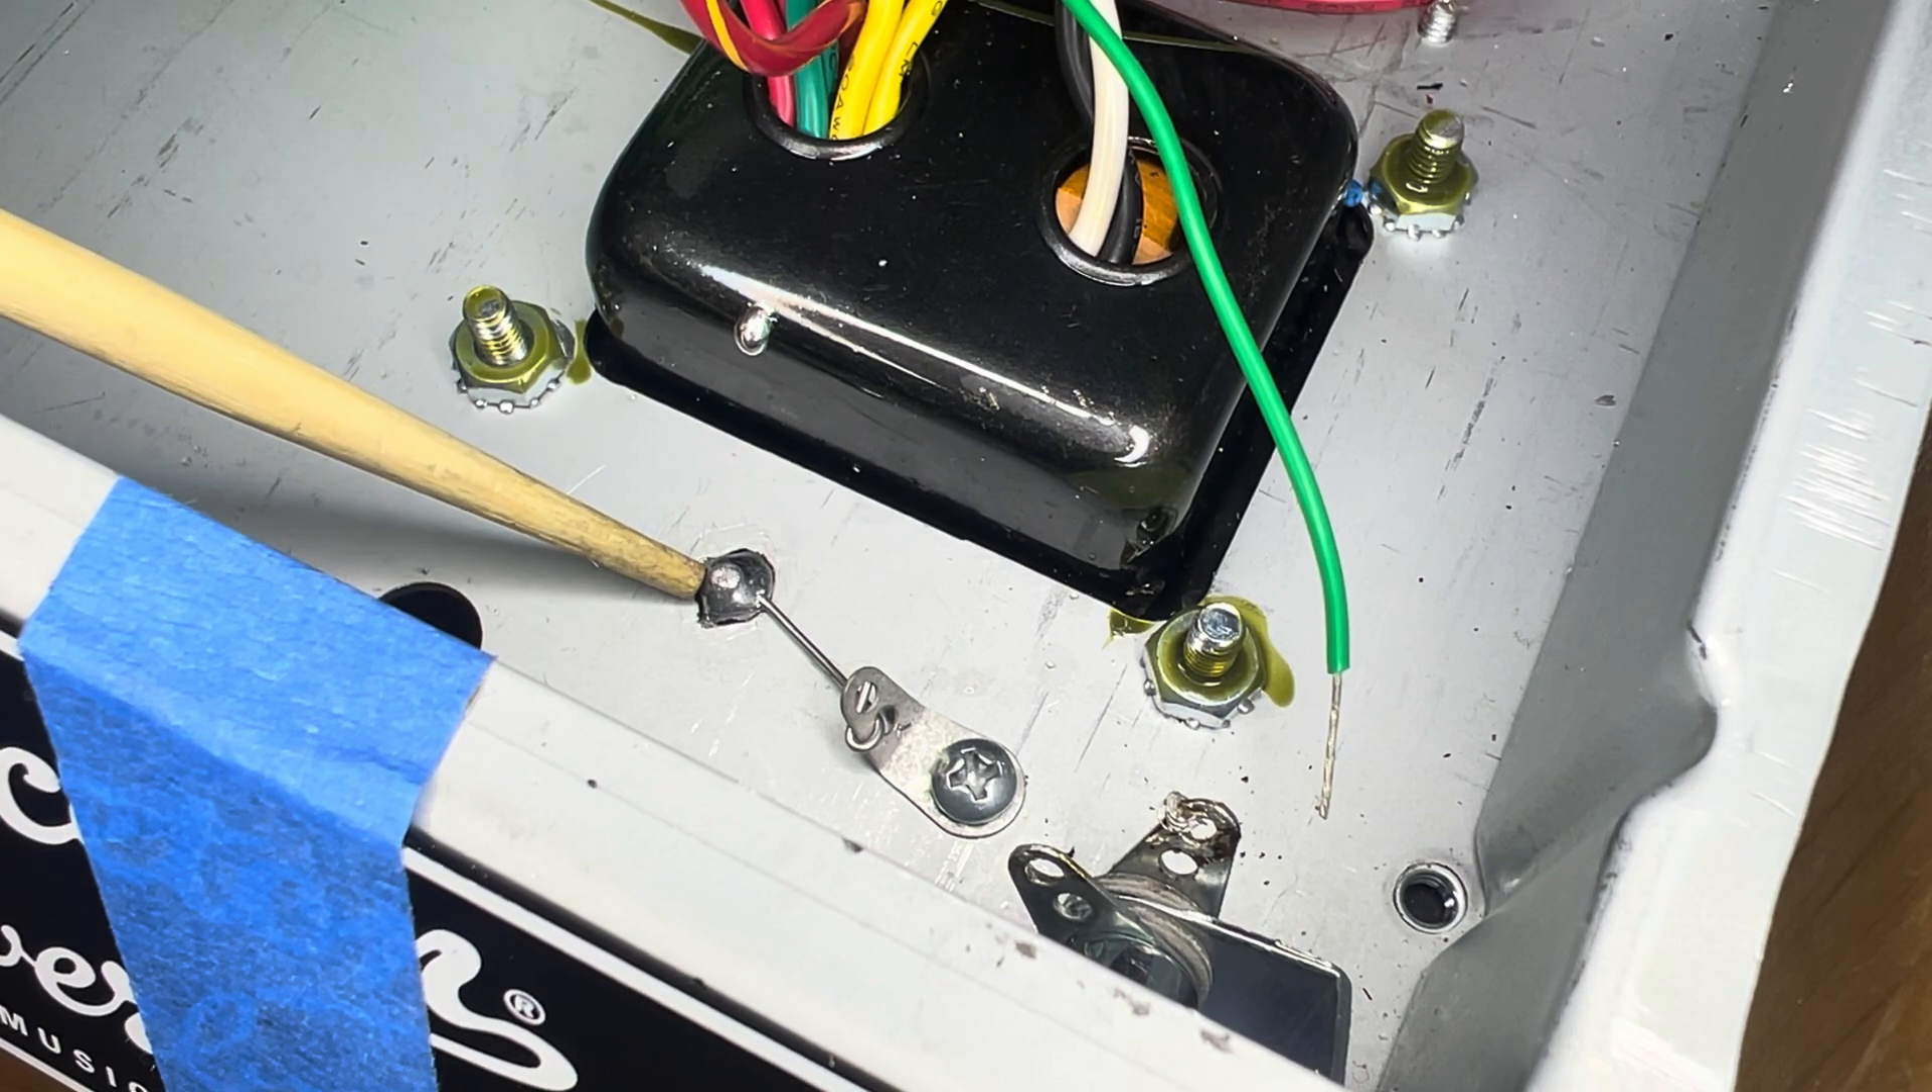So I am working on well you could see I just put a nice little chassis ground together.